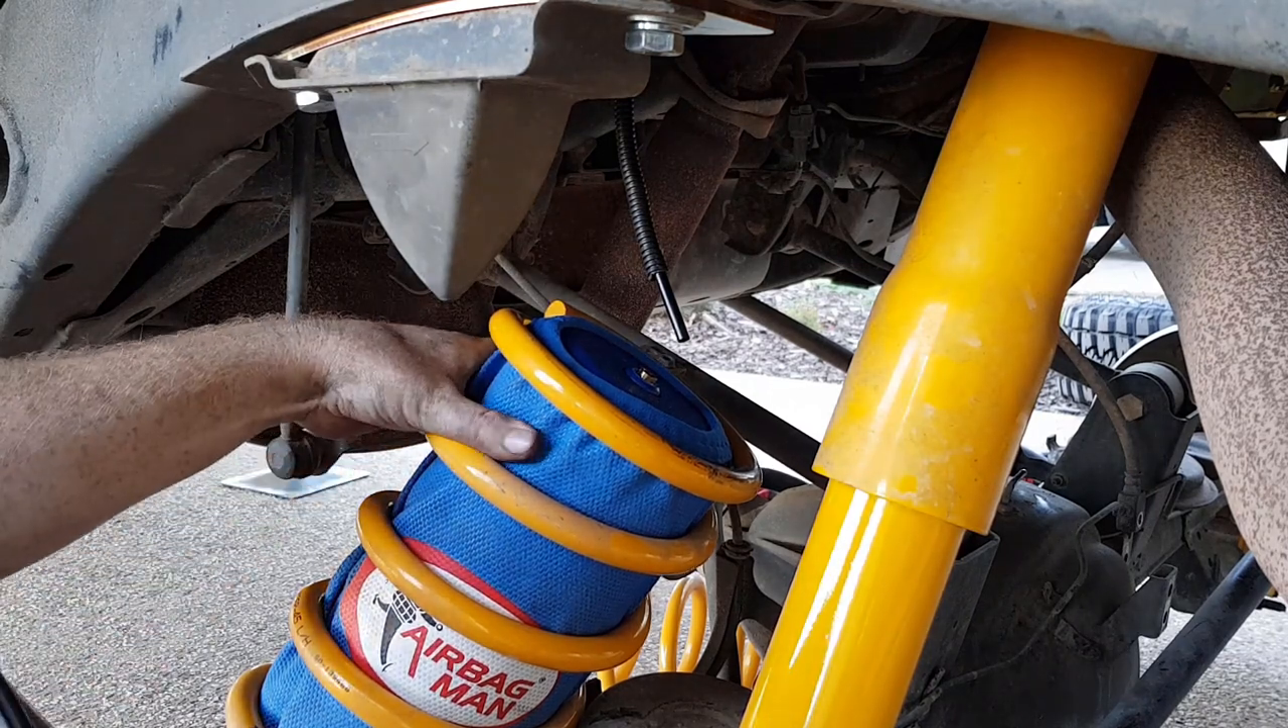I've got the bag in the coil spring. Now. And as you can see. That's sitting in there good.